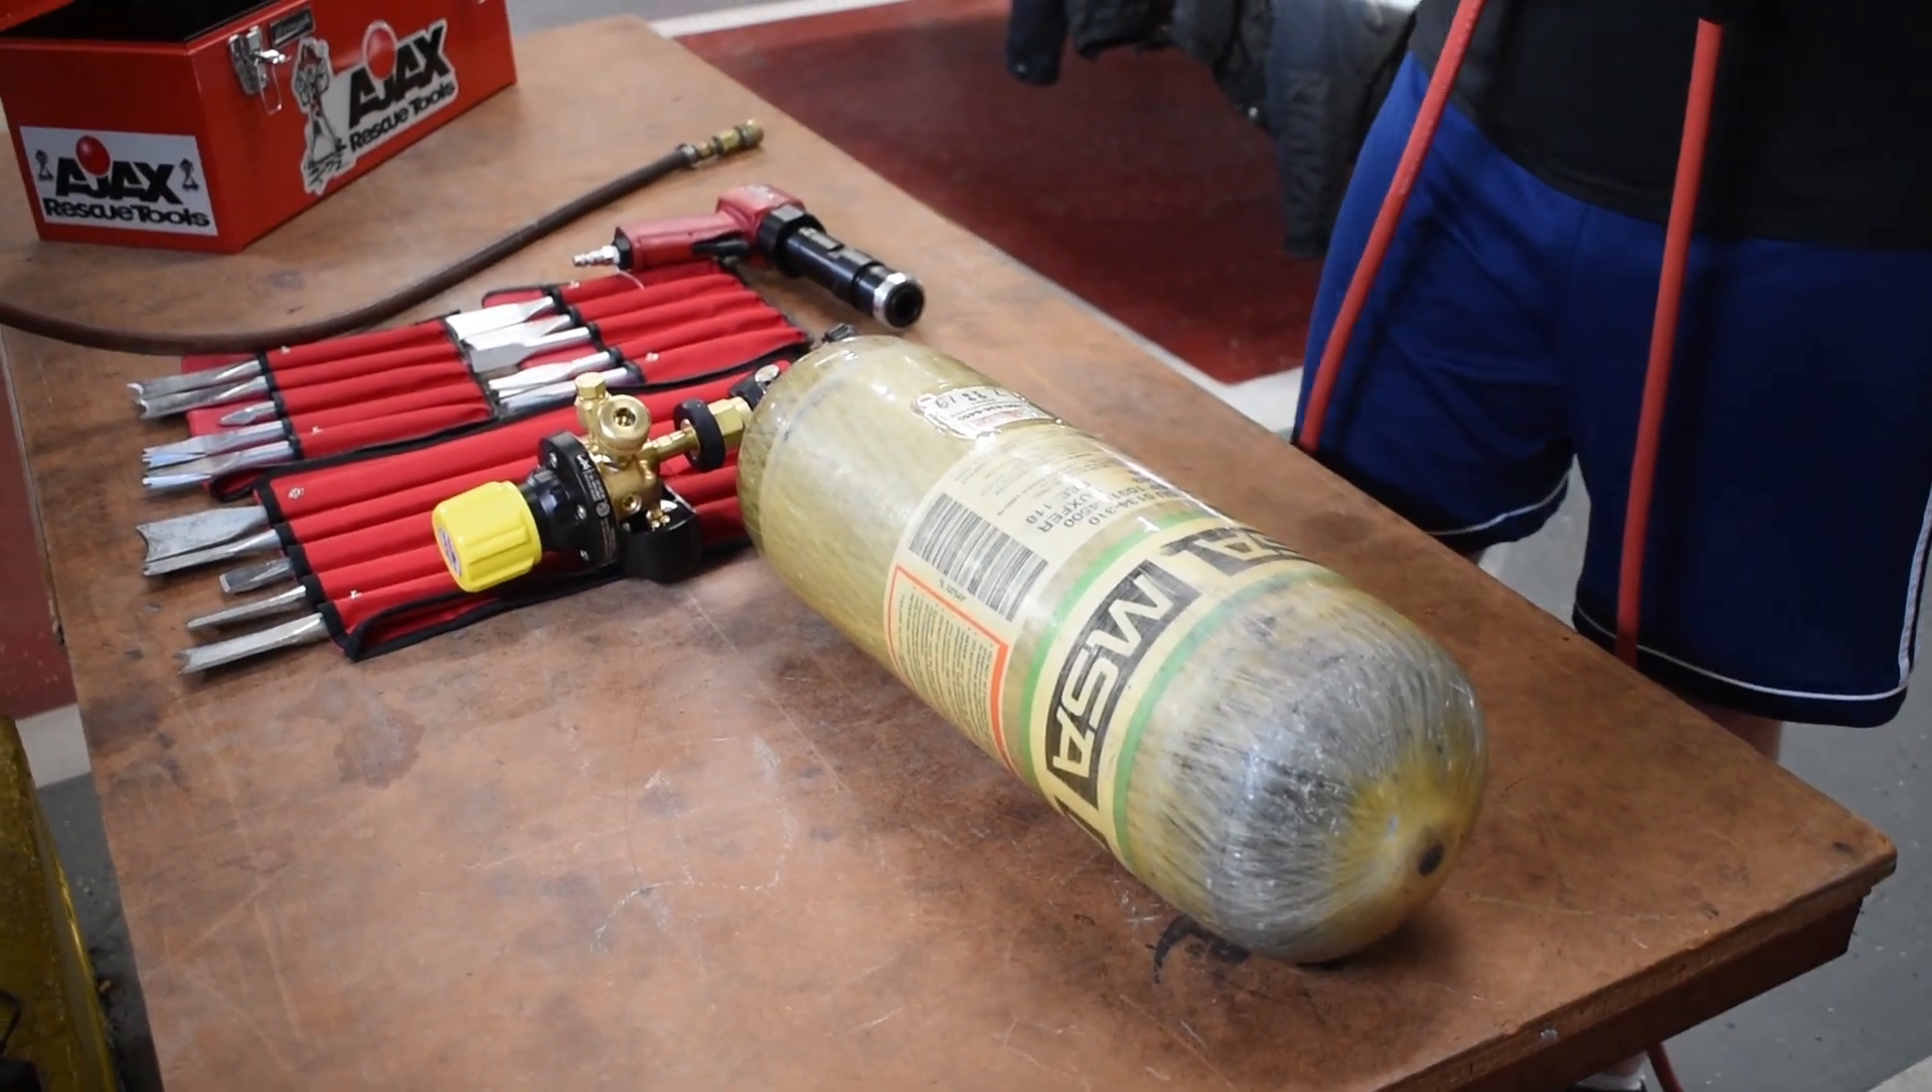Alright guys, so the regulator is connected to the bottle.